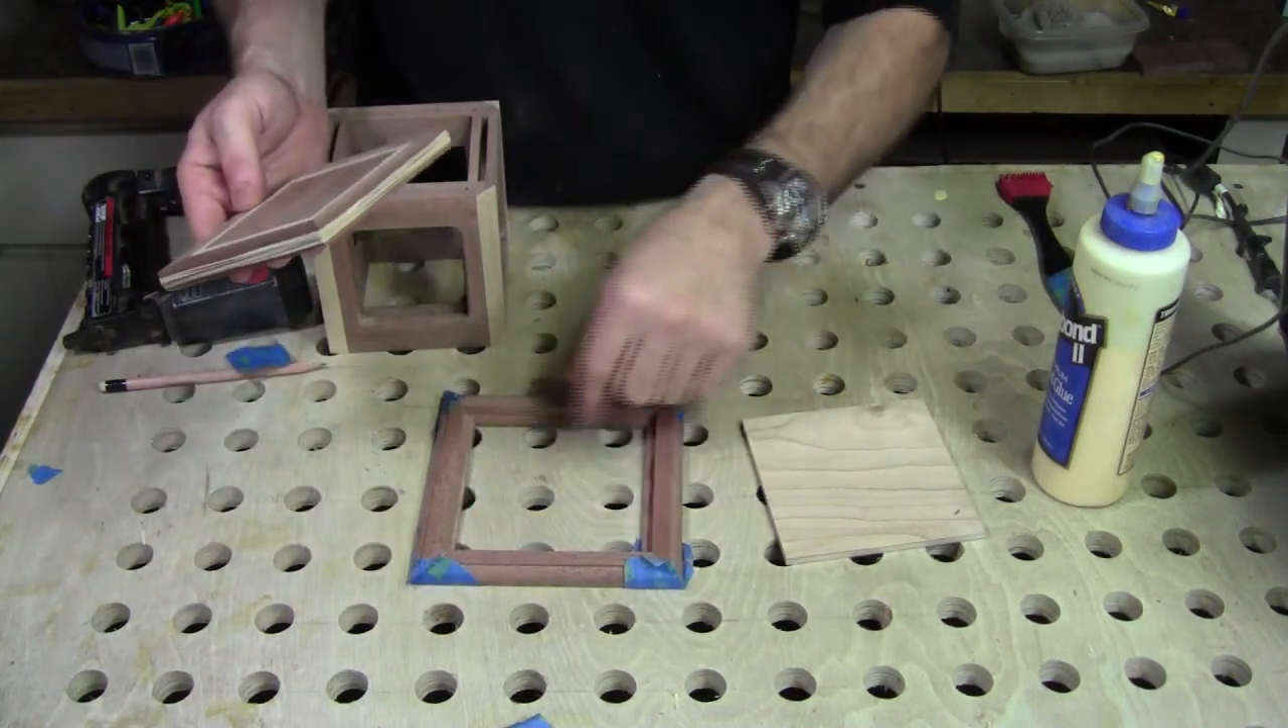I've got the pieces of the base cut and just taped together for right now.